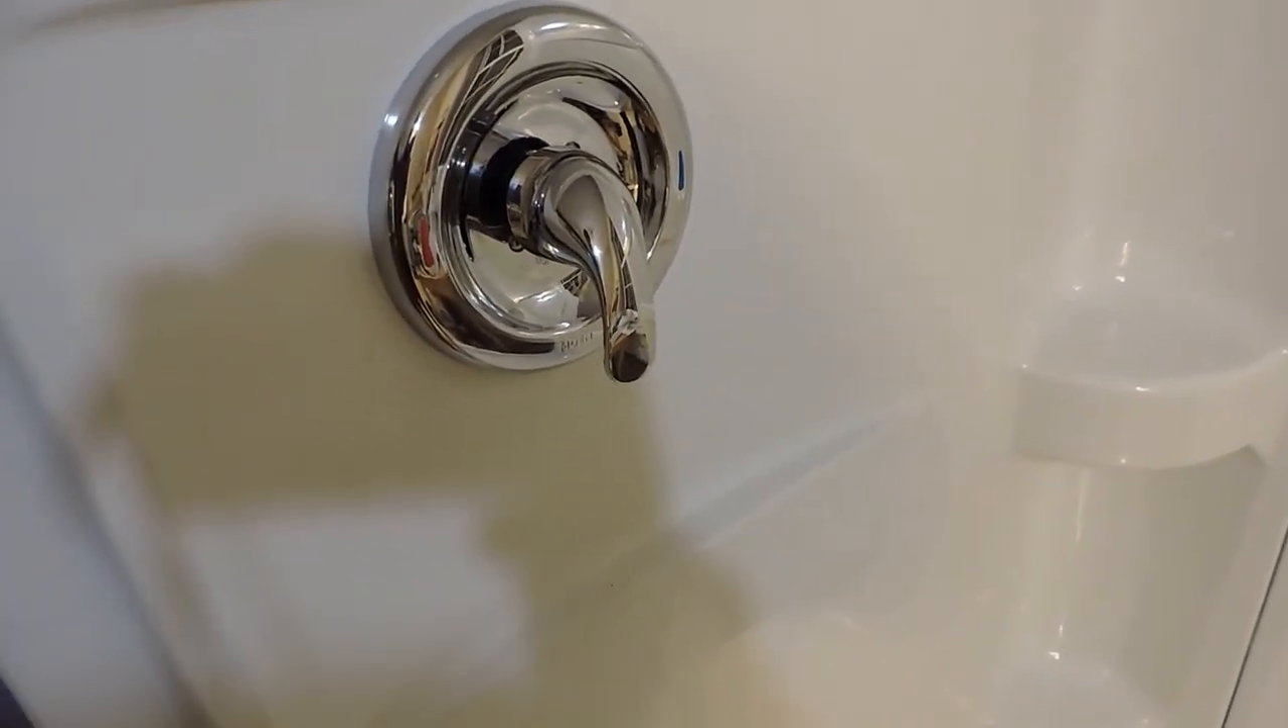I managed to get the faucet in place.